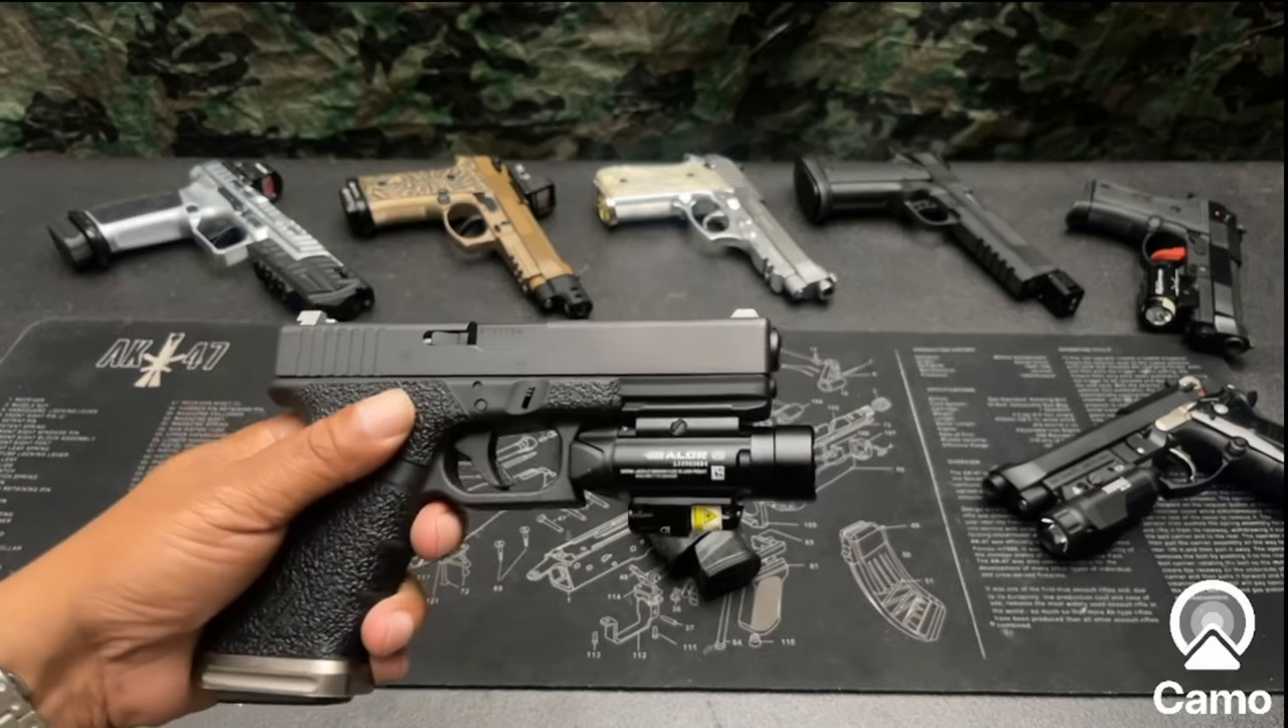That's what it looks like on the glock it sticks out way past the barrel of the glock.